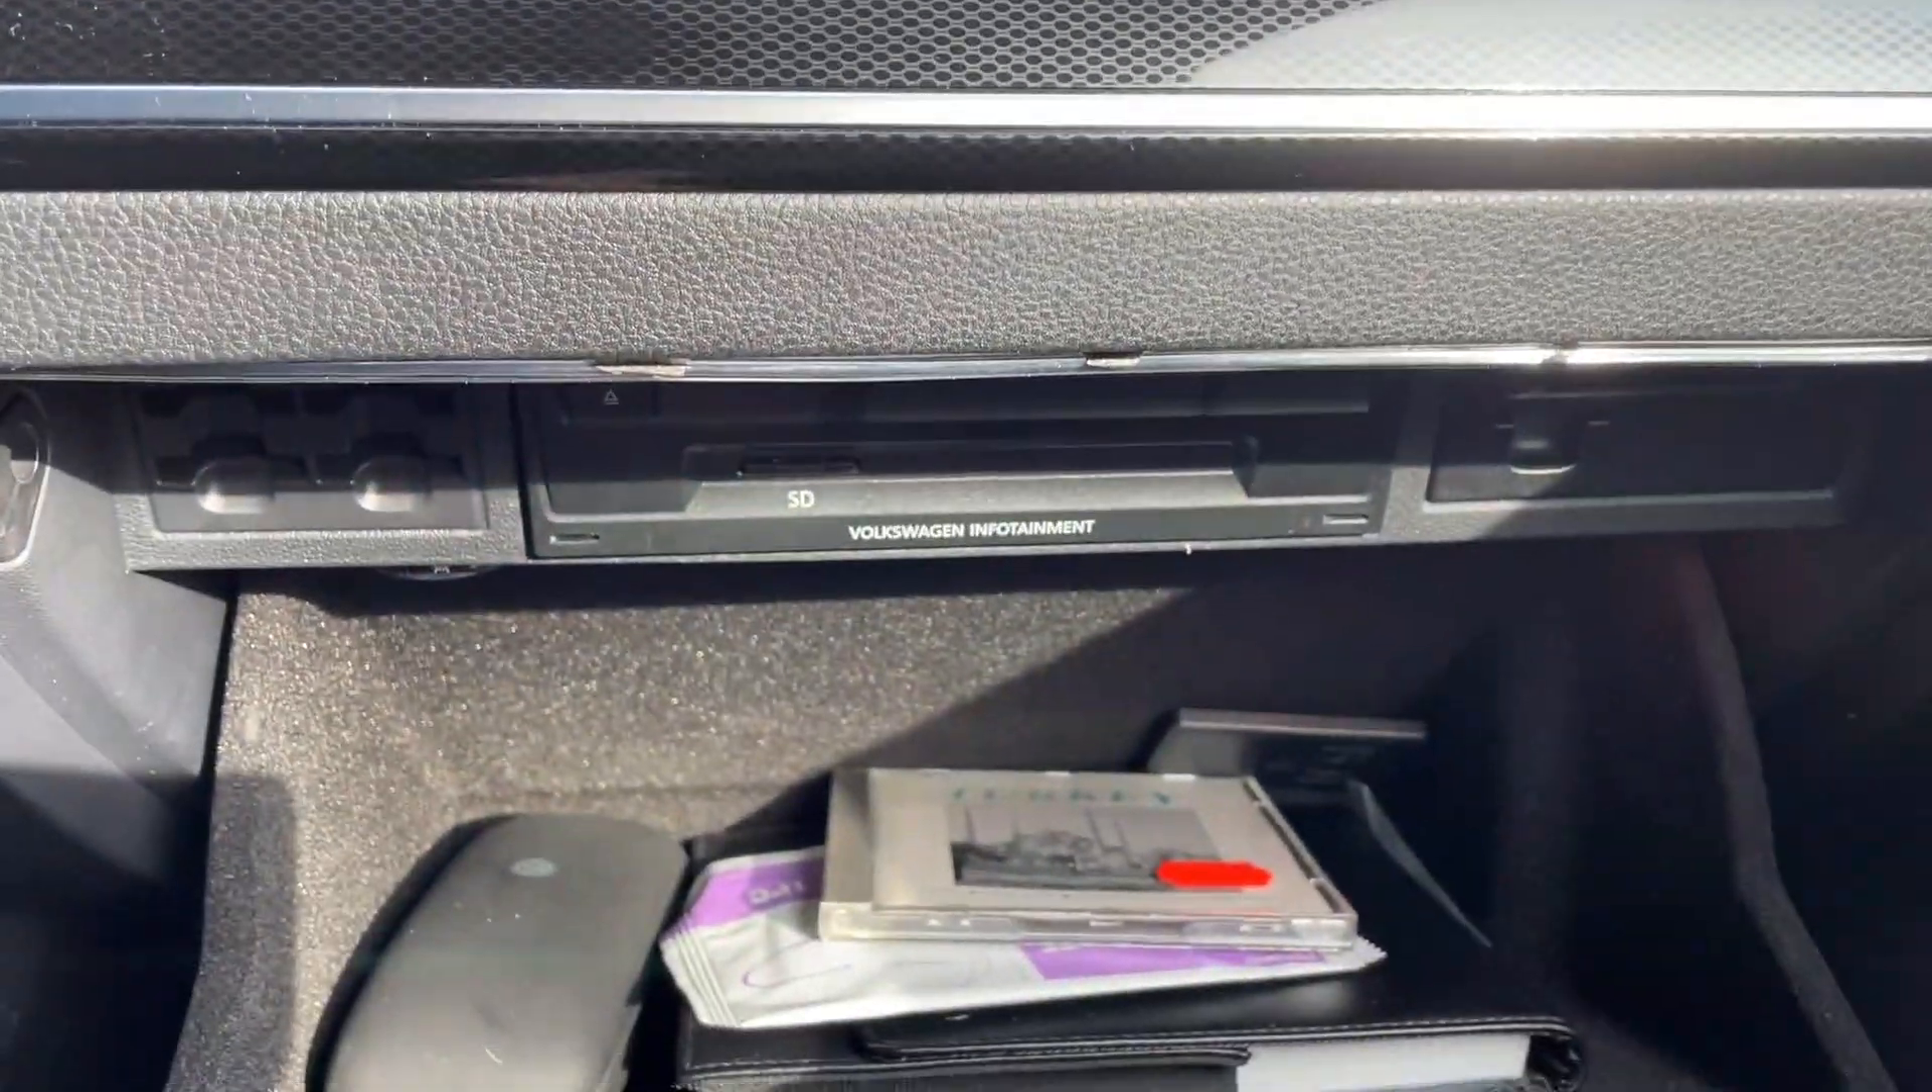Ich habe jetzt alles hier wieder eingebaut also original radio ist wieder drin.